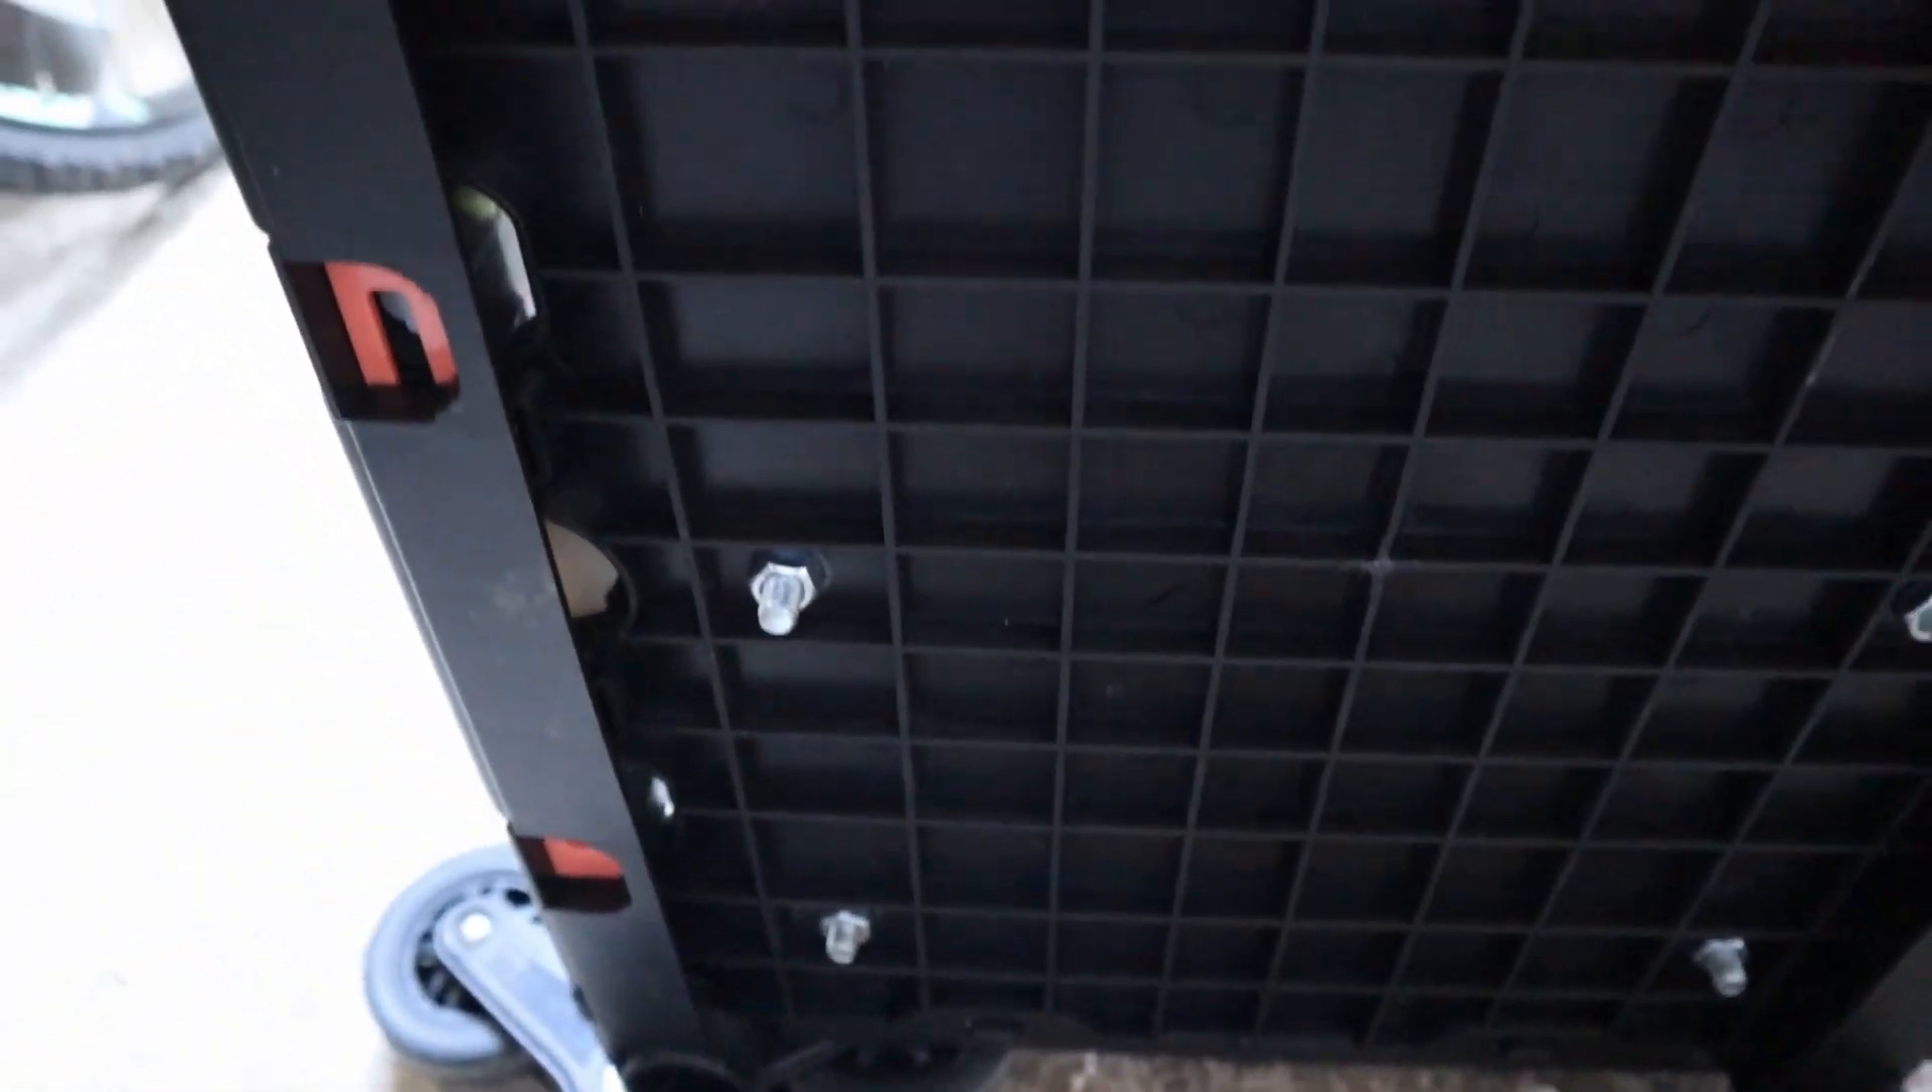So a quick look underneath now and as you can see there are the bolts that I've used to secure the pallet wood to obviously reinforce the base.